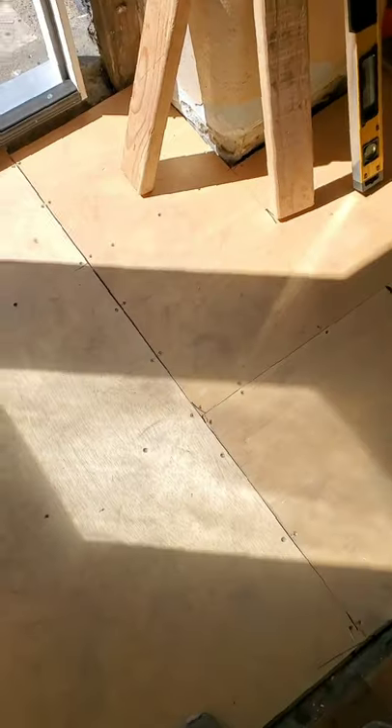Well we got the first layer of the plywood subfloor in.